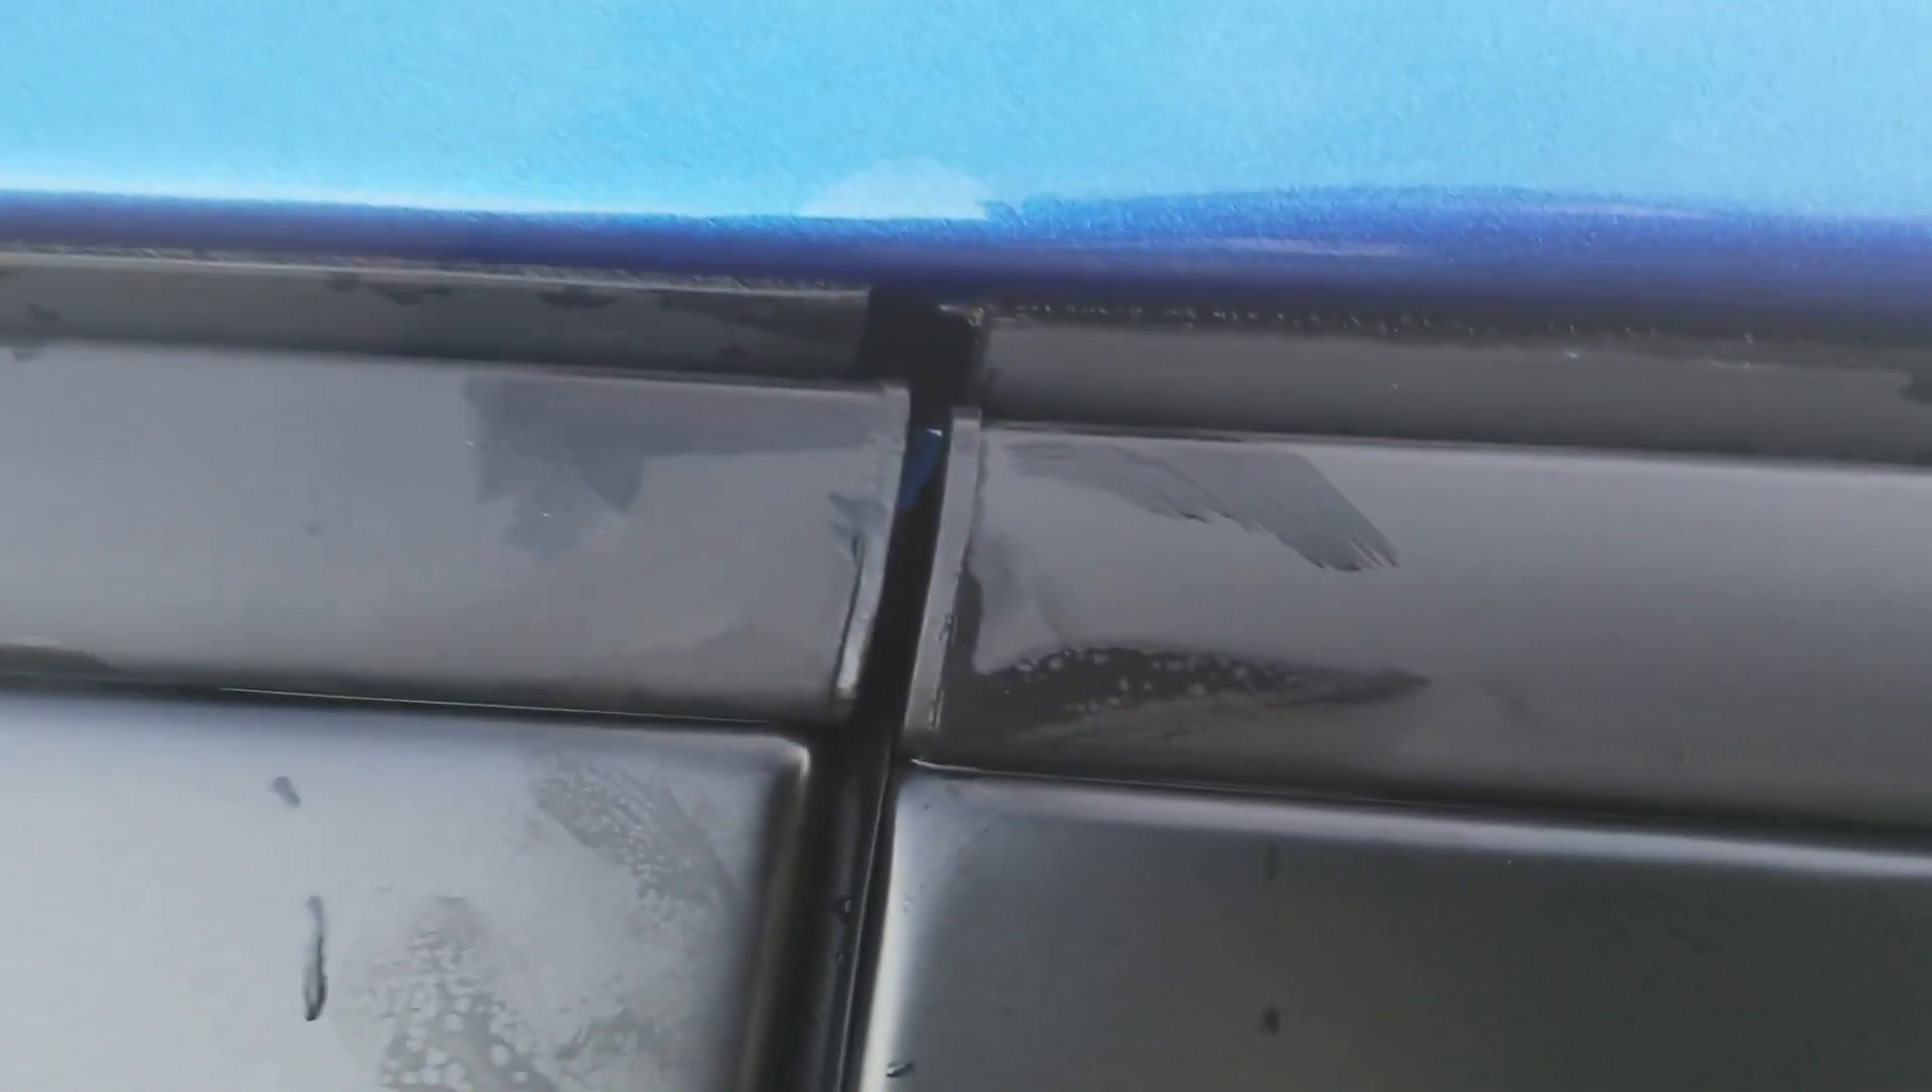The other thing, the only thing up high that you might notice is these doors aren't flush with each other.